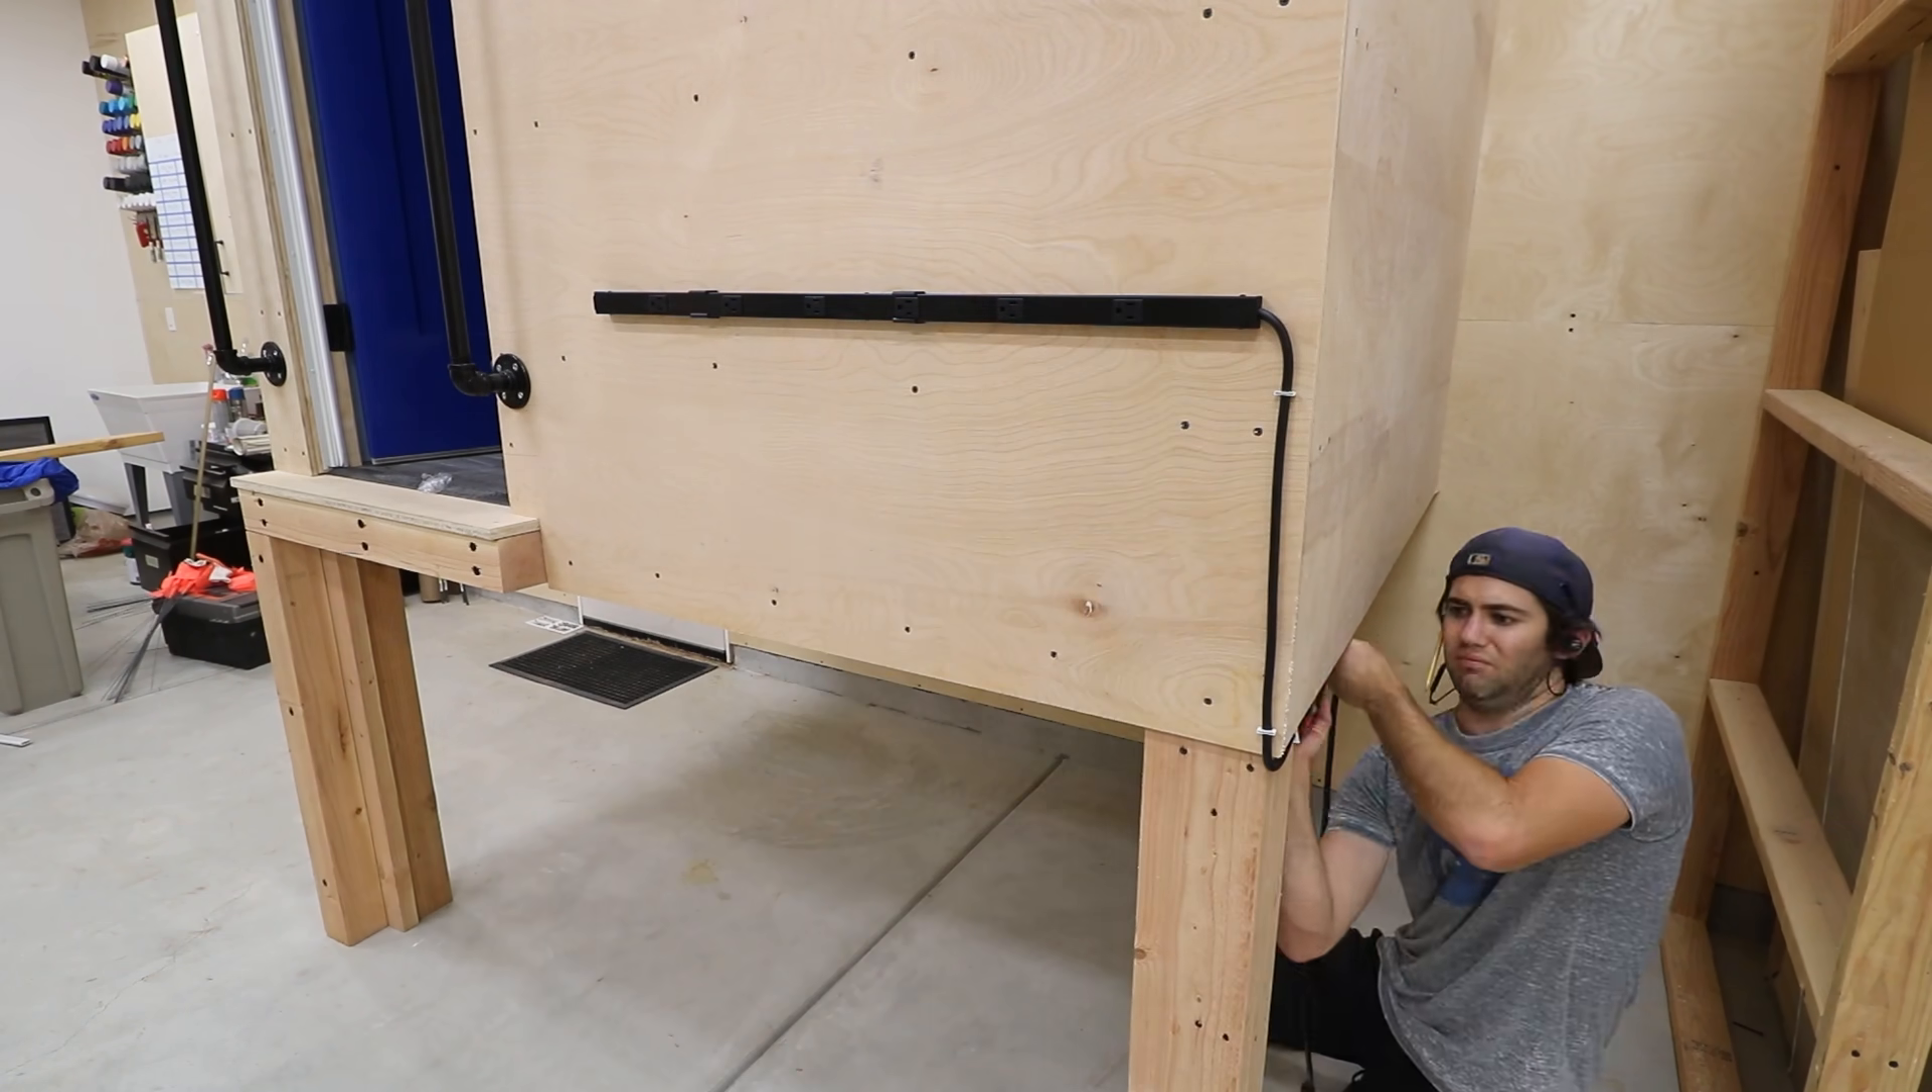I got a long strip plug that spans out across the front and attached it to the wall.